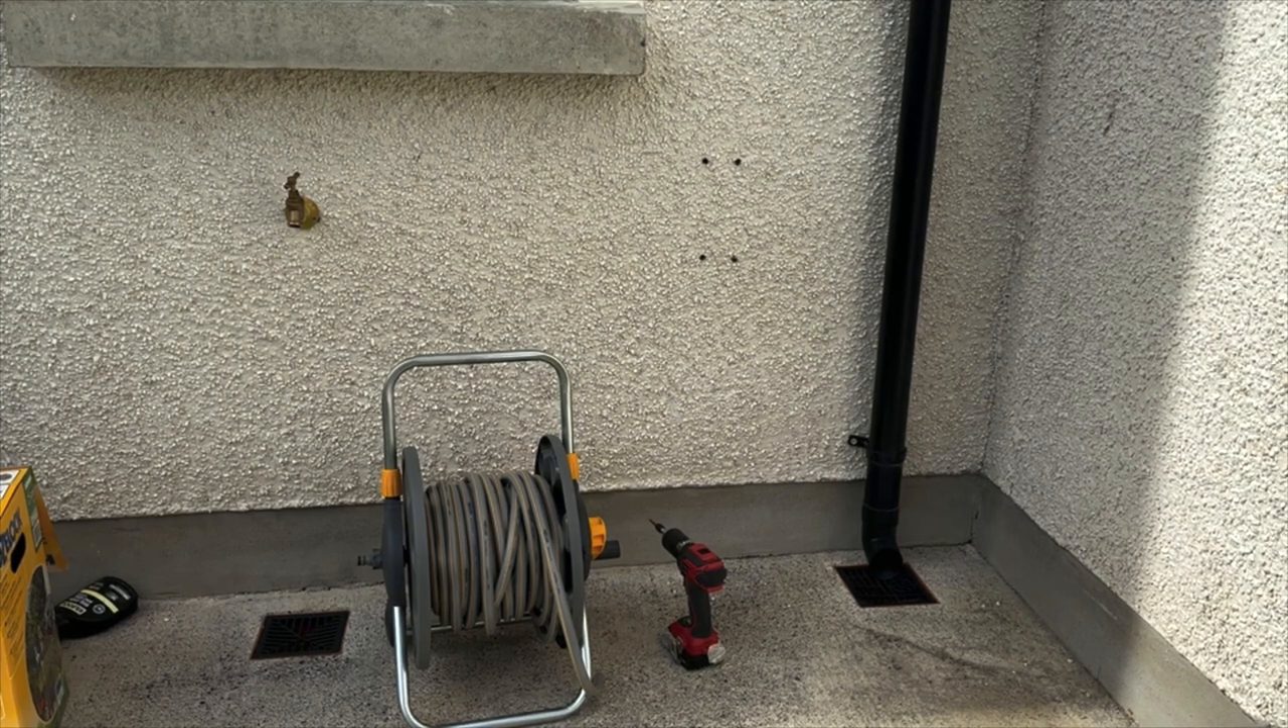Alright, here is the hose and reel put together.